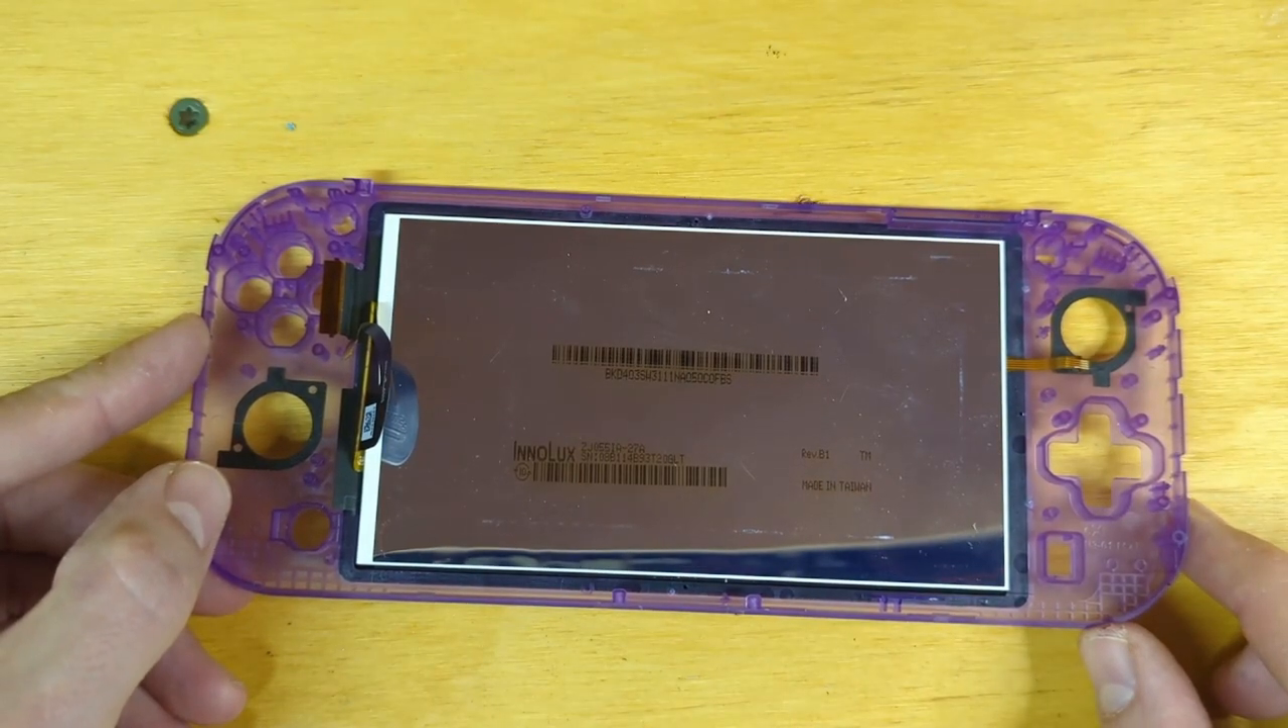And now that we have the screen into our new shell, we can reverse the disassembly process.